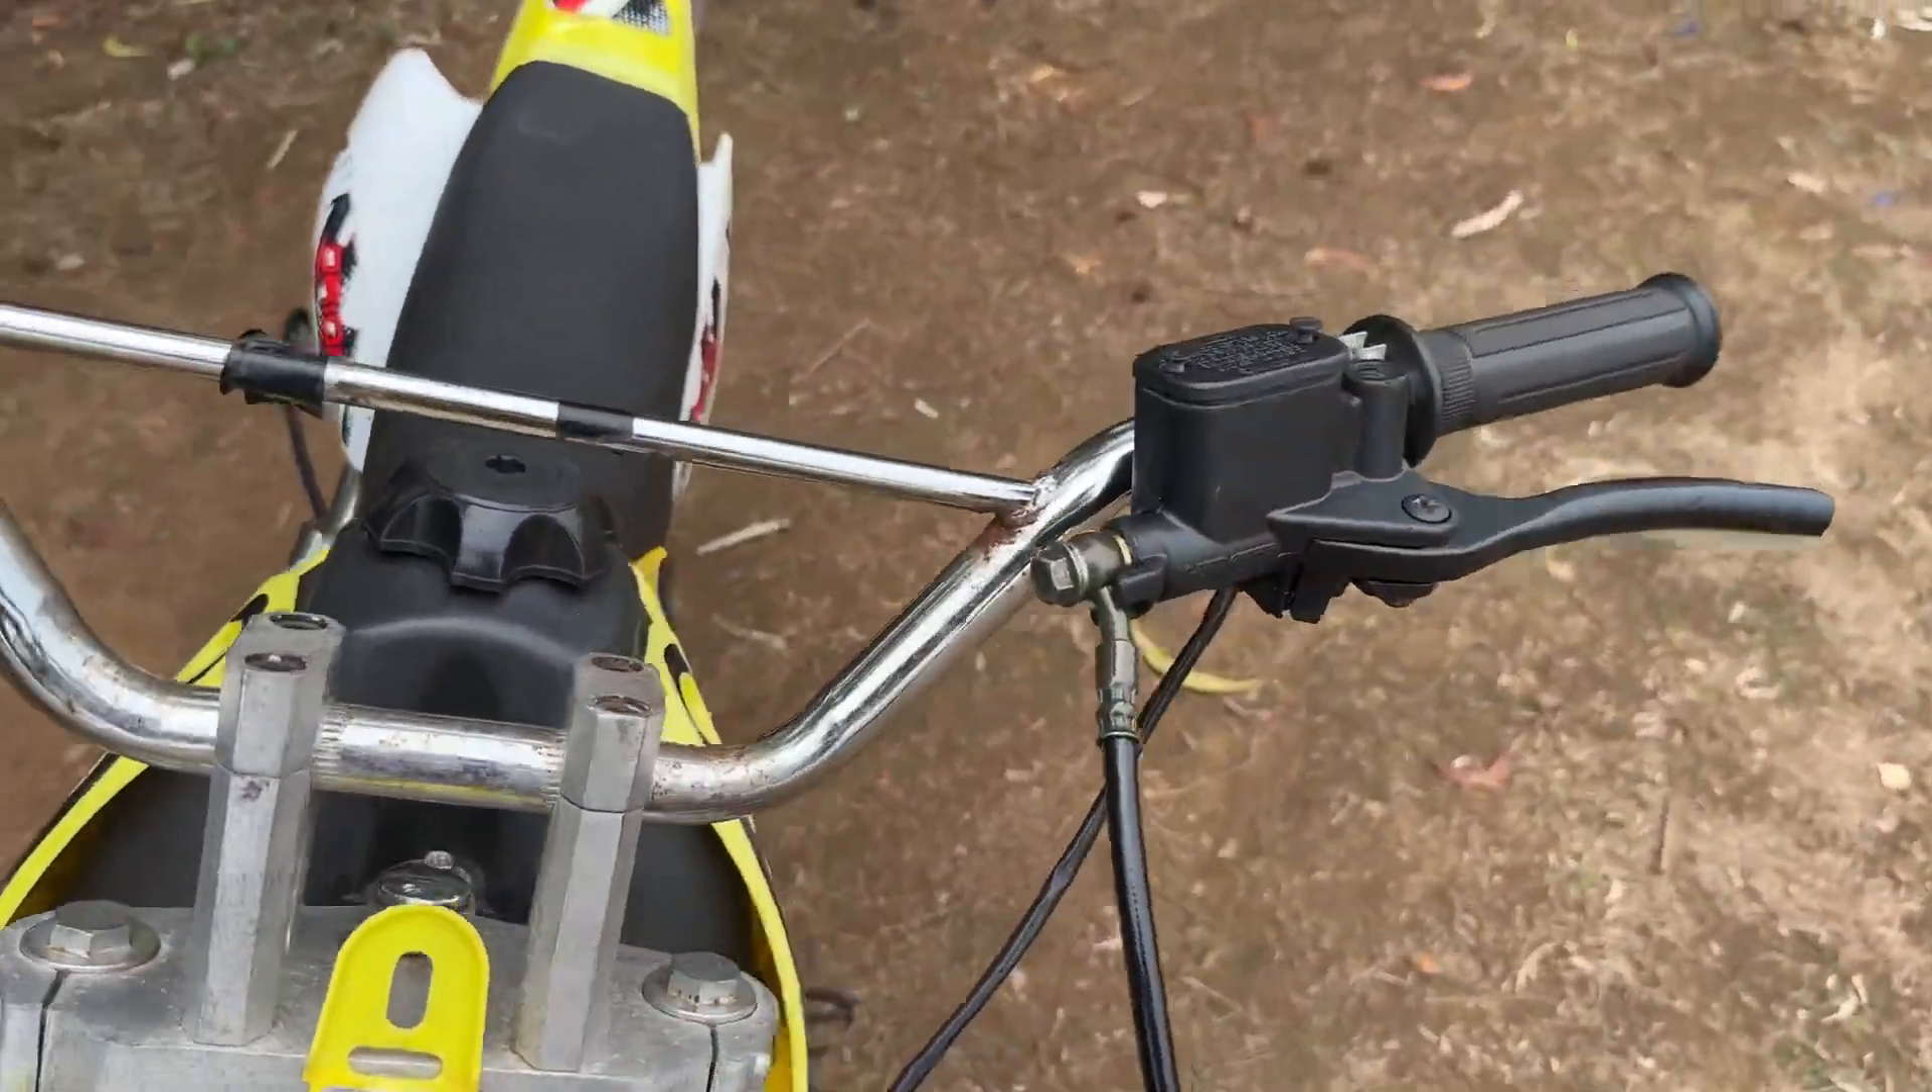कुछ इस तरह से हमारा जो हॉस पाइप है यहां पर लग चुका है।